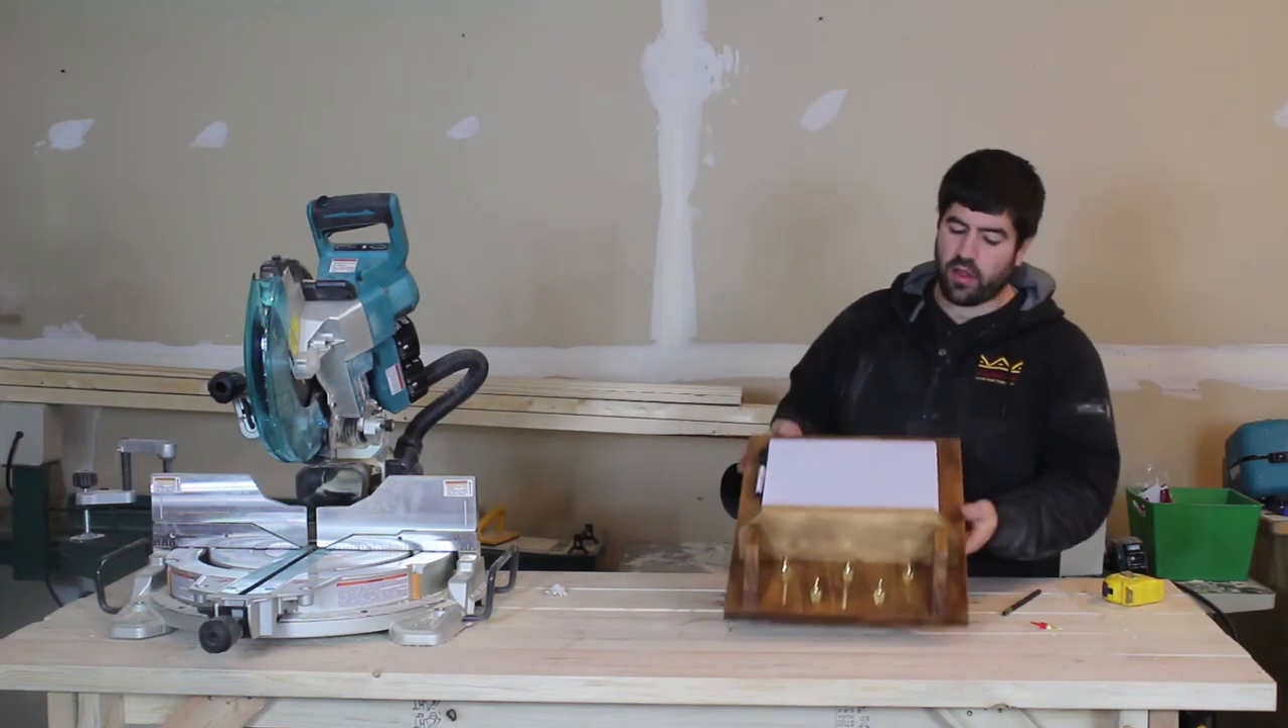Great little reminder board right there, right before you head to your car. Now all we have left to do is hang it on the wall.